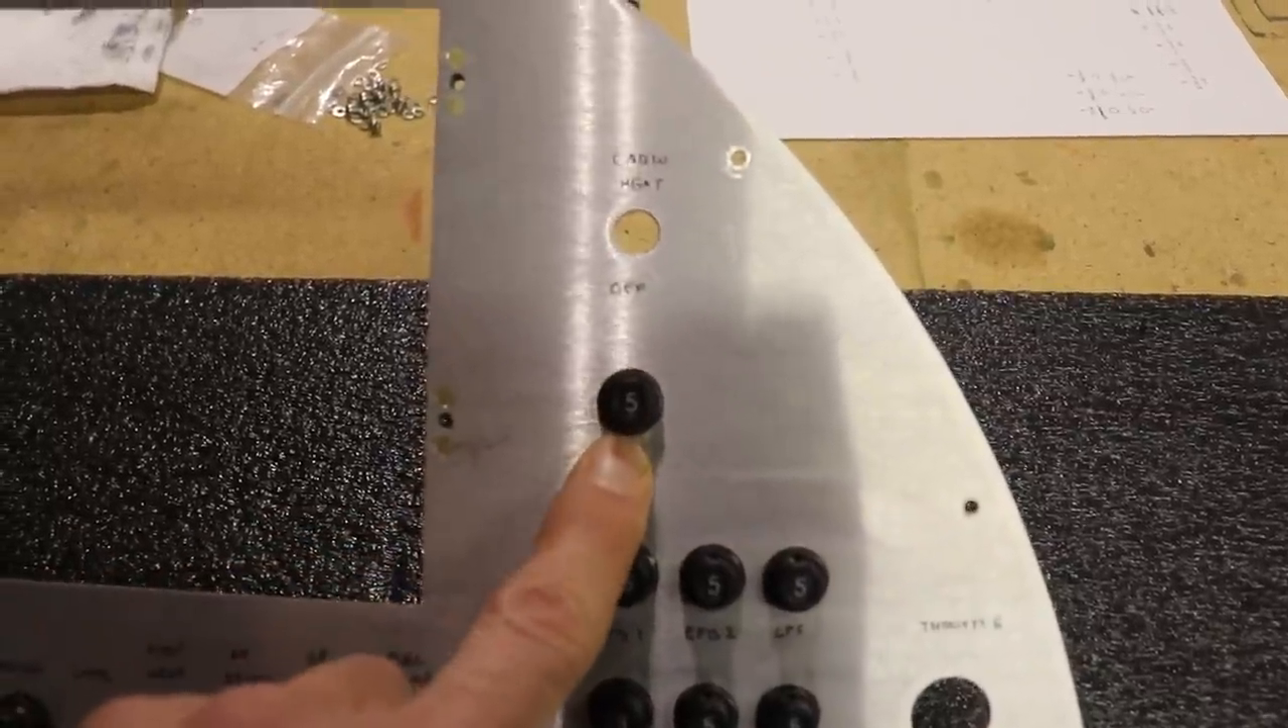So what I did was I just drilled this hole out a little bit. And I put my circuit breaker for the flaps here.